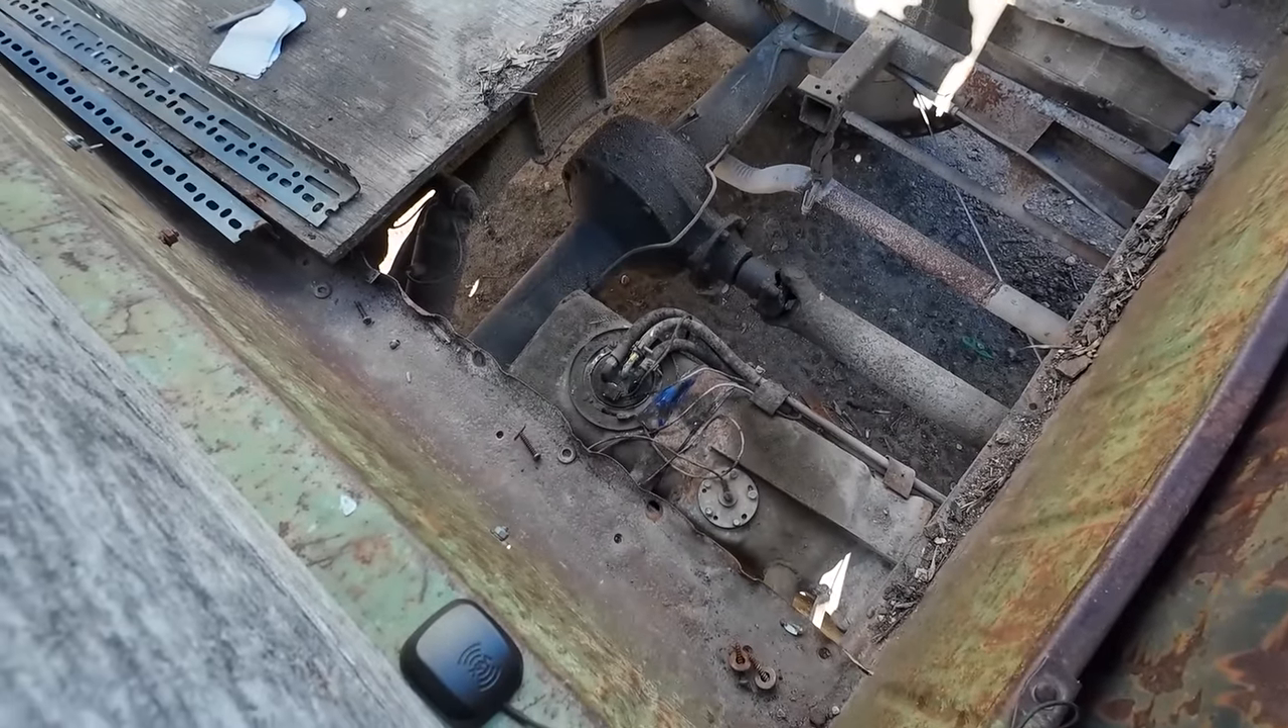I pulled the wood board out and this is my fuel tank.